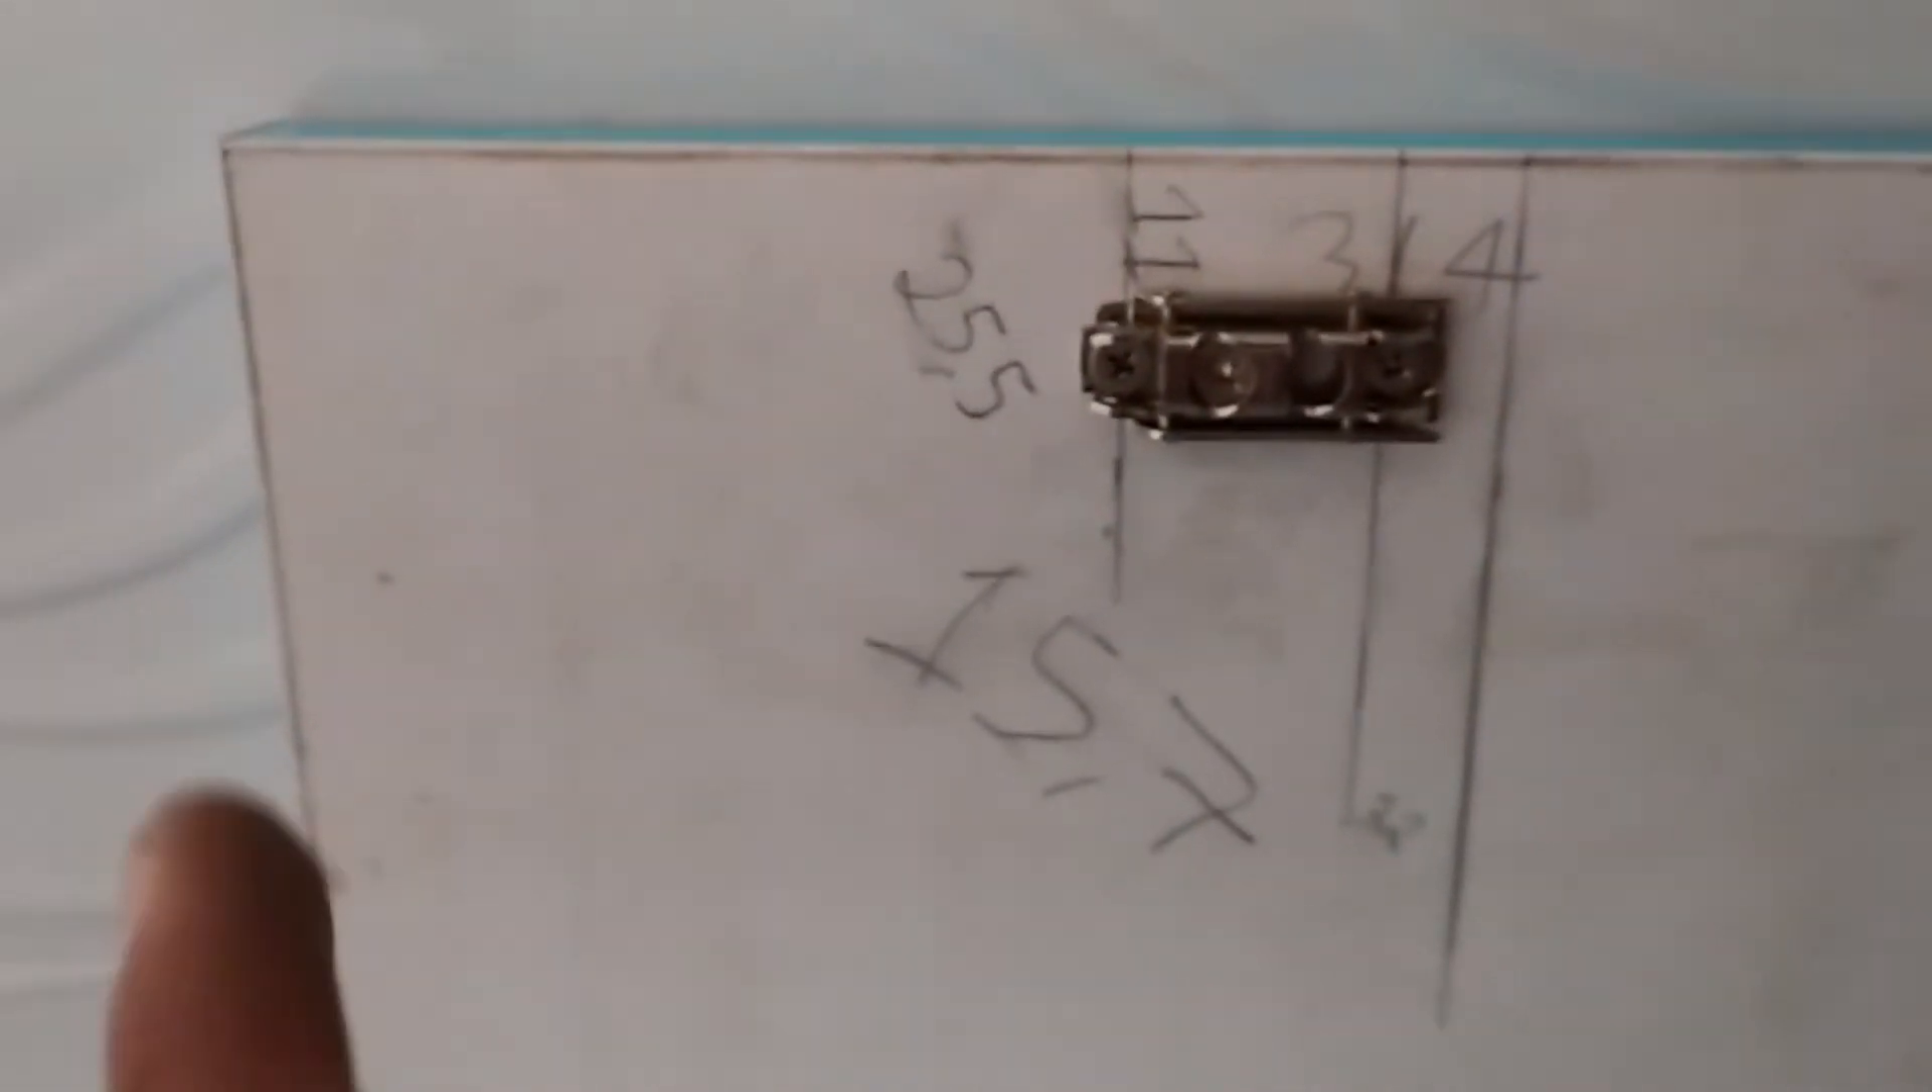Entonces aquí ya queda instalado nuestro soporte aquí lo tenemos.